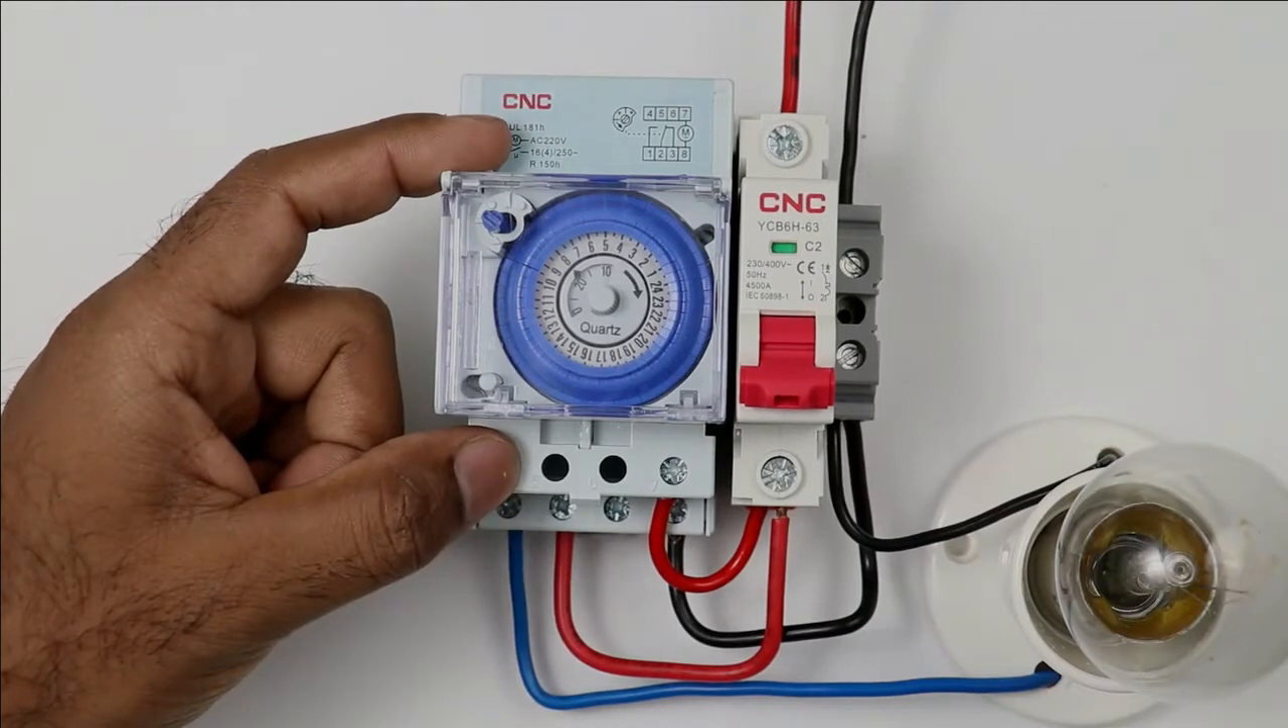The wiring of this mechanical timer is now completed.